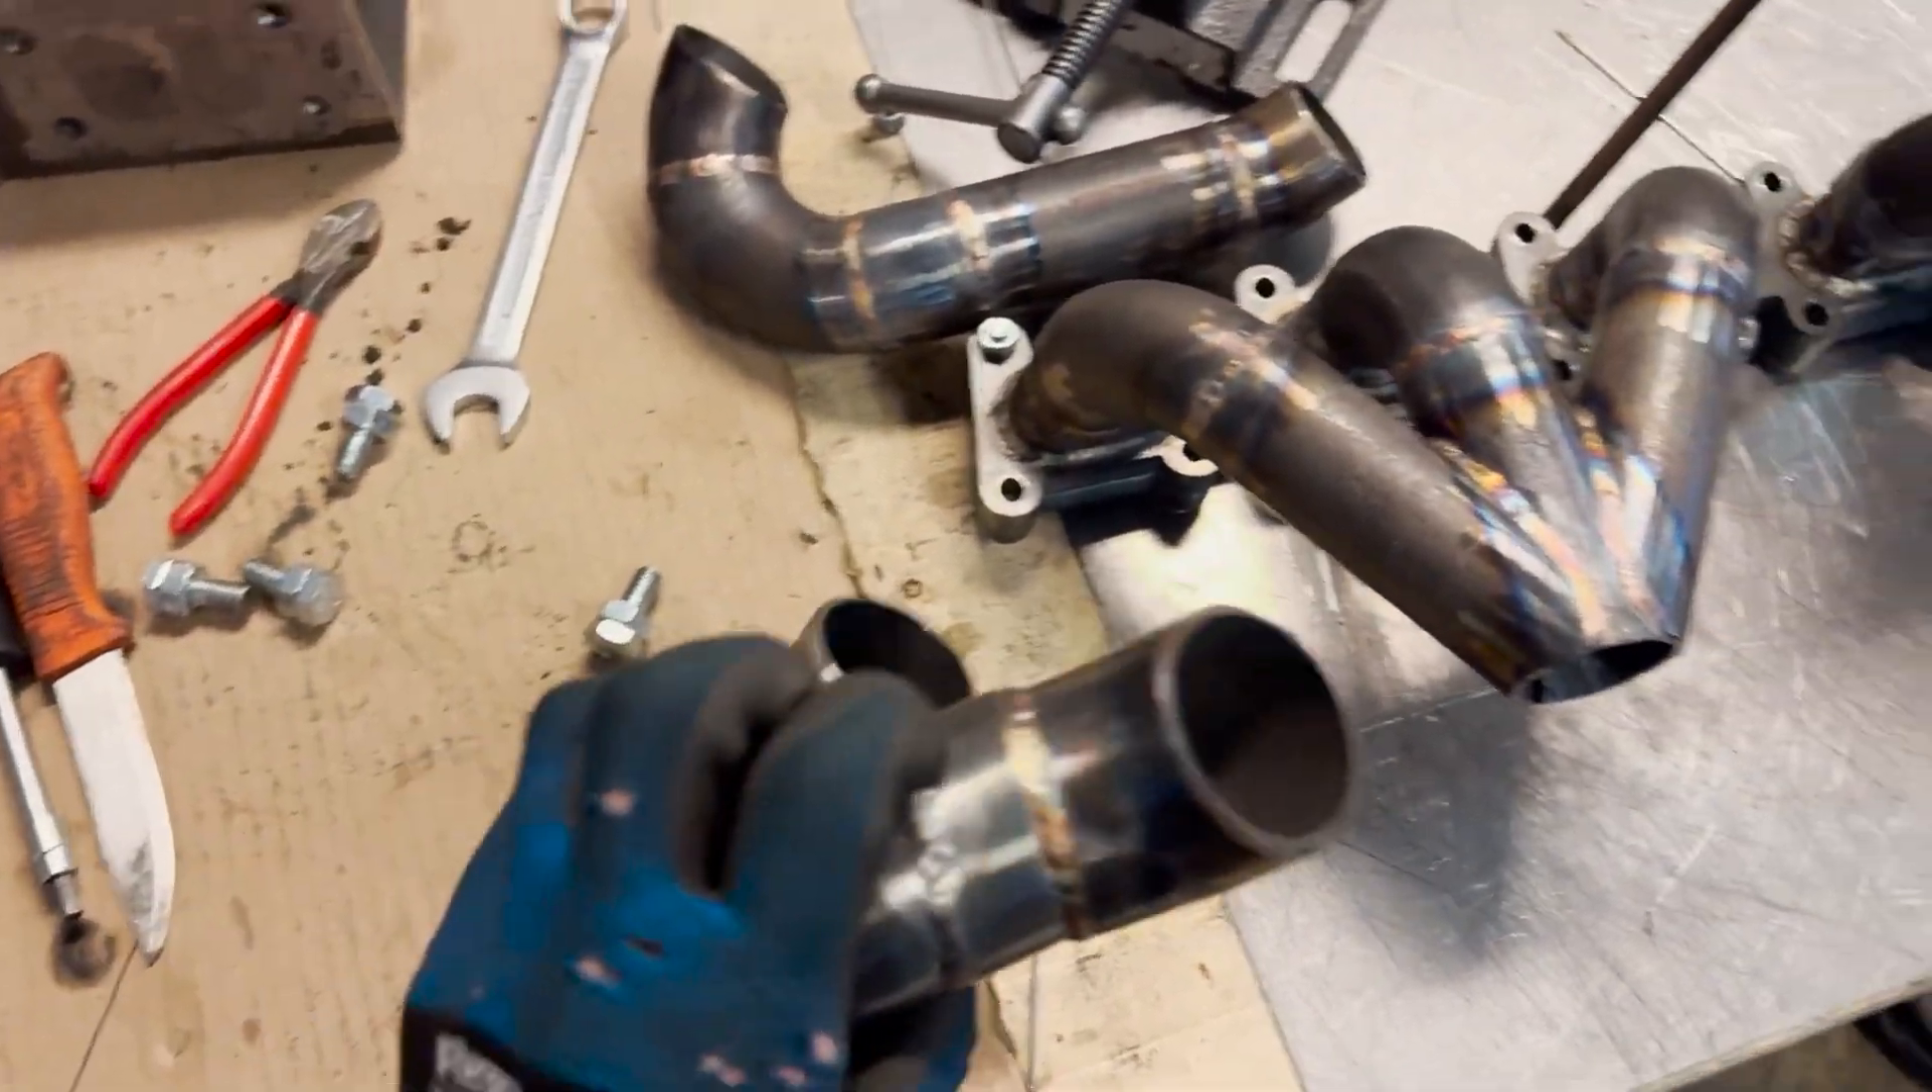All right, now I have the collector parts welded up.